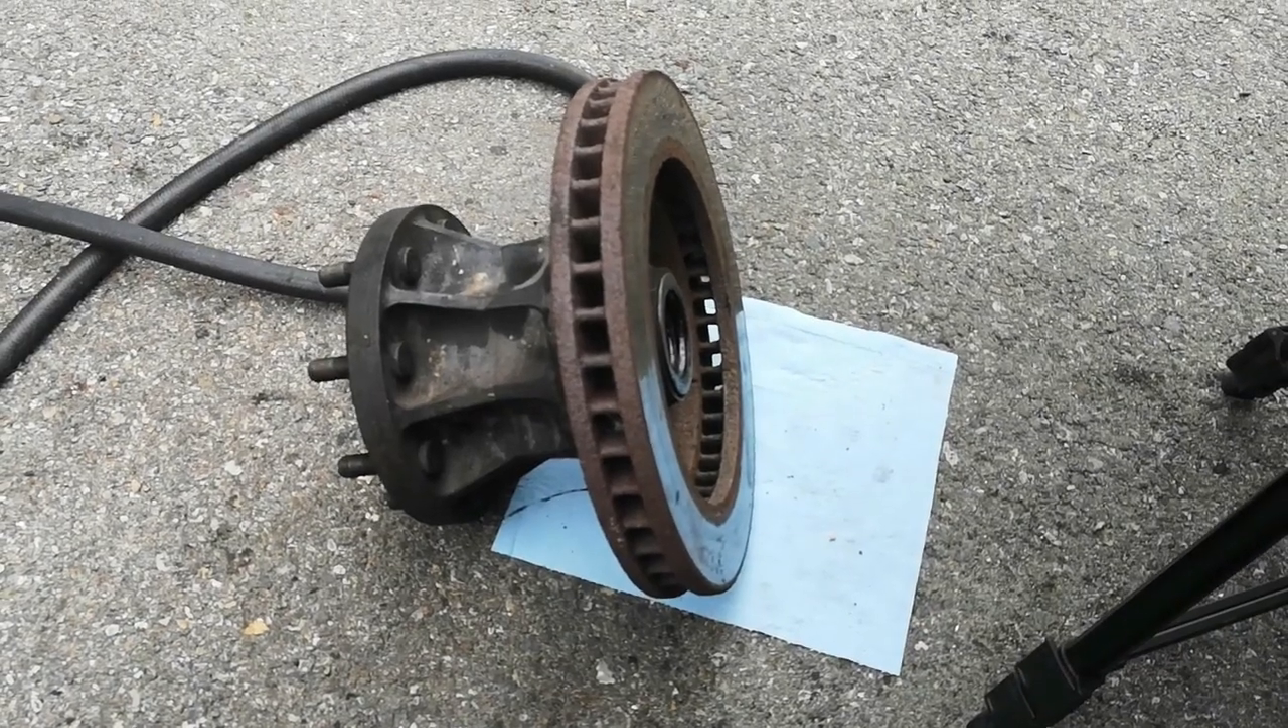I've just taken this brake and hub off so I am left with this.